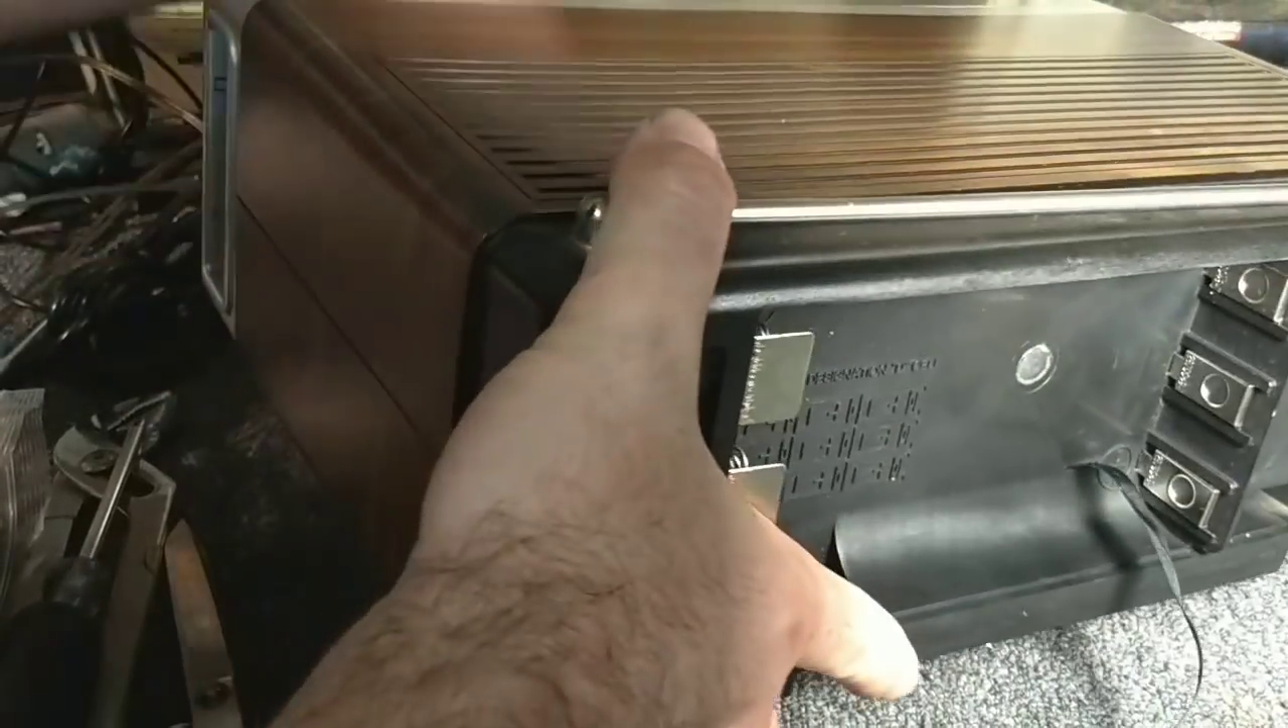Got the lid back on there.